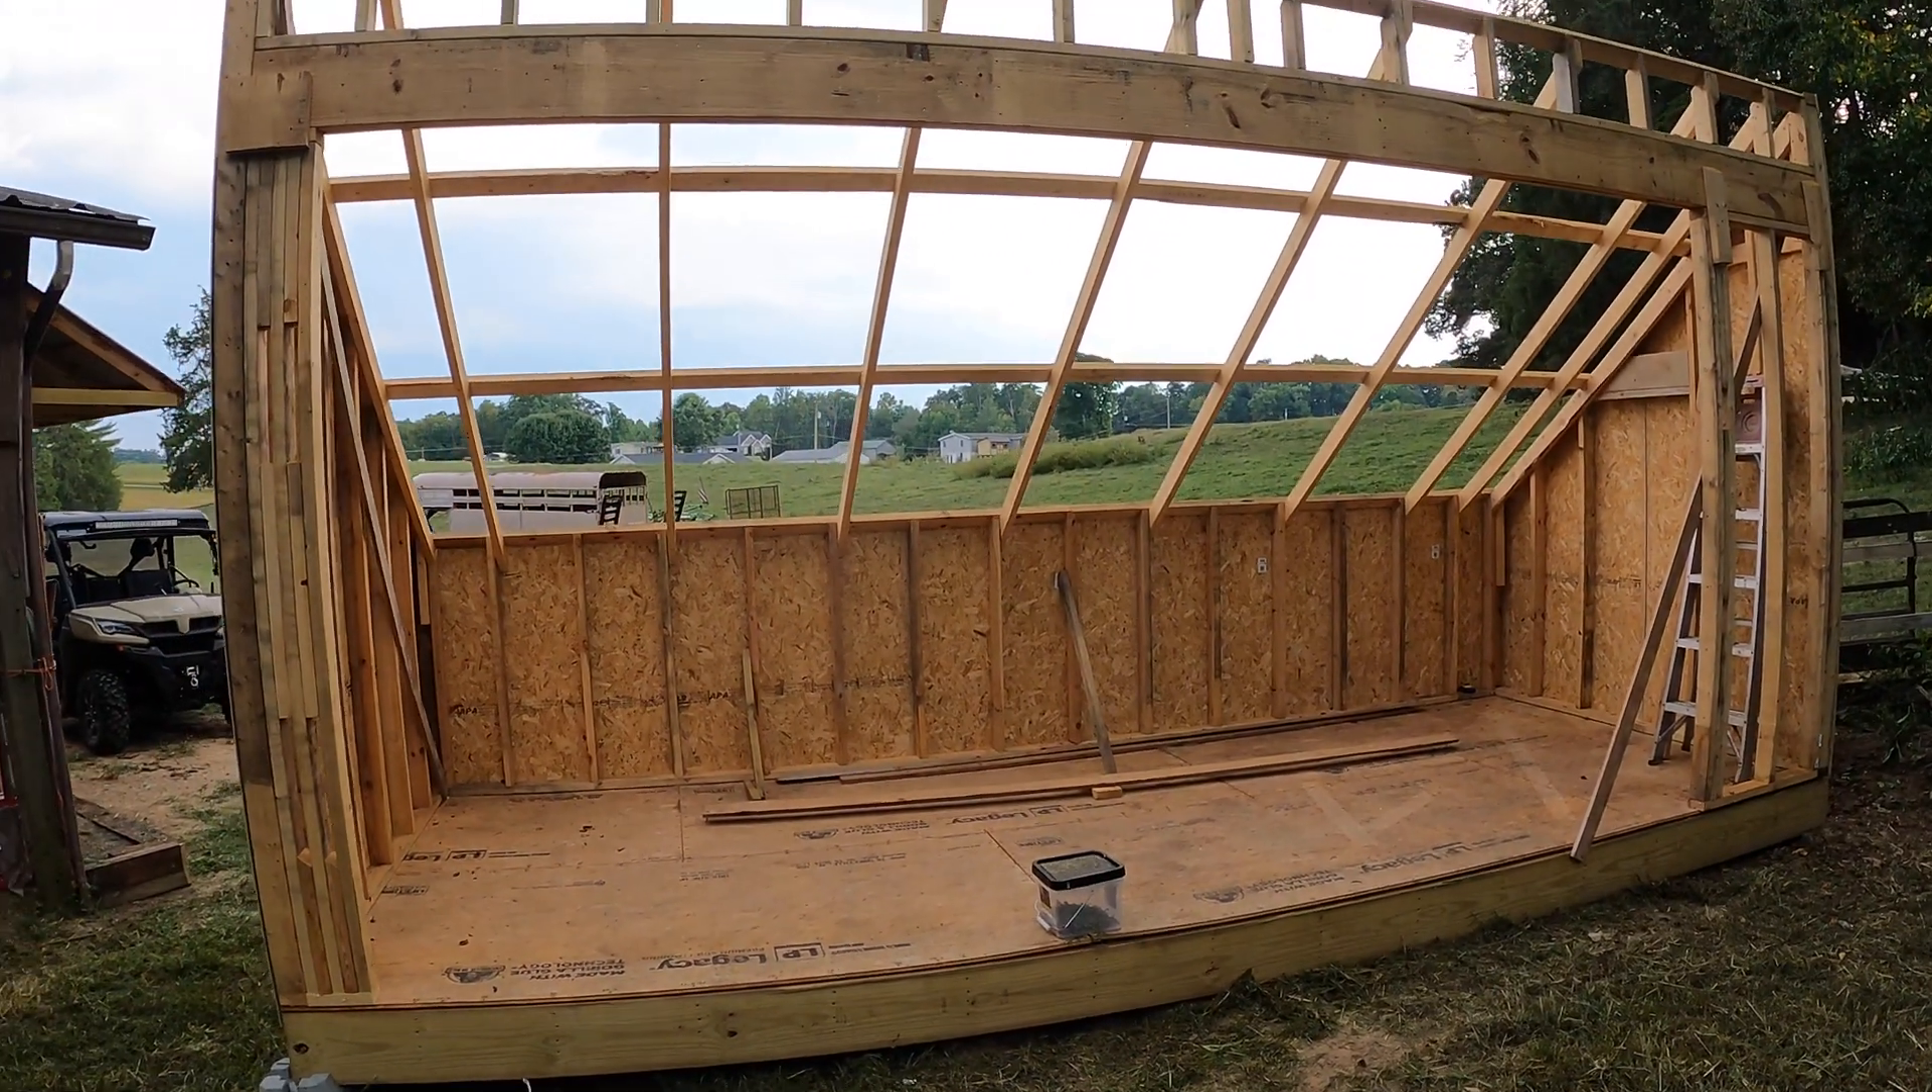Got all of the rafters up.